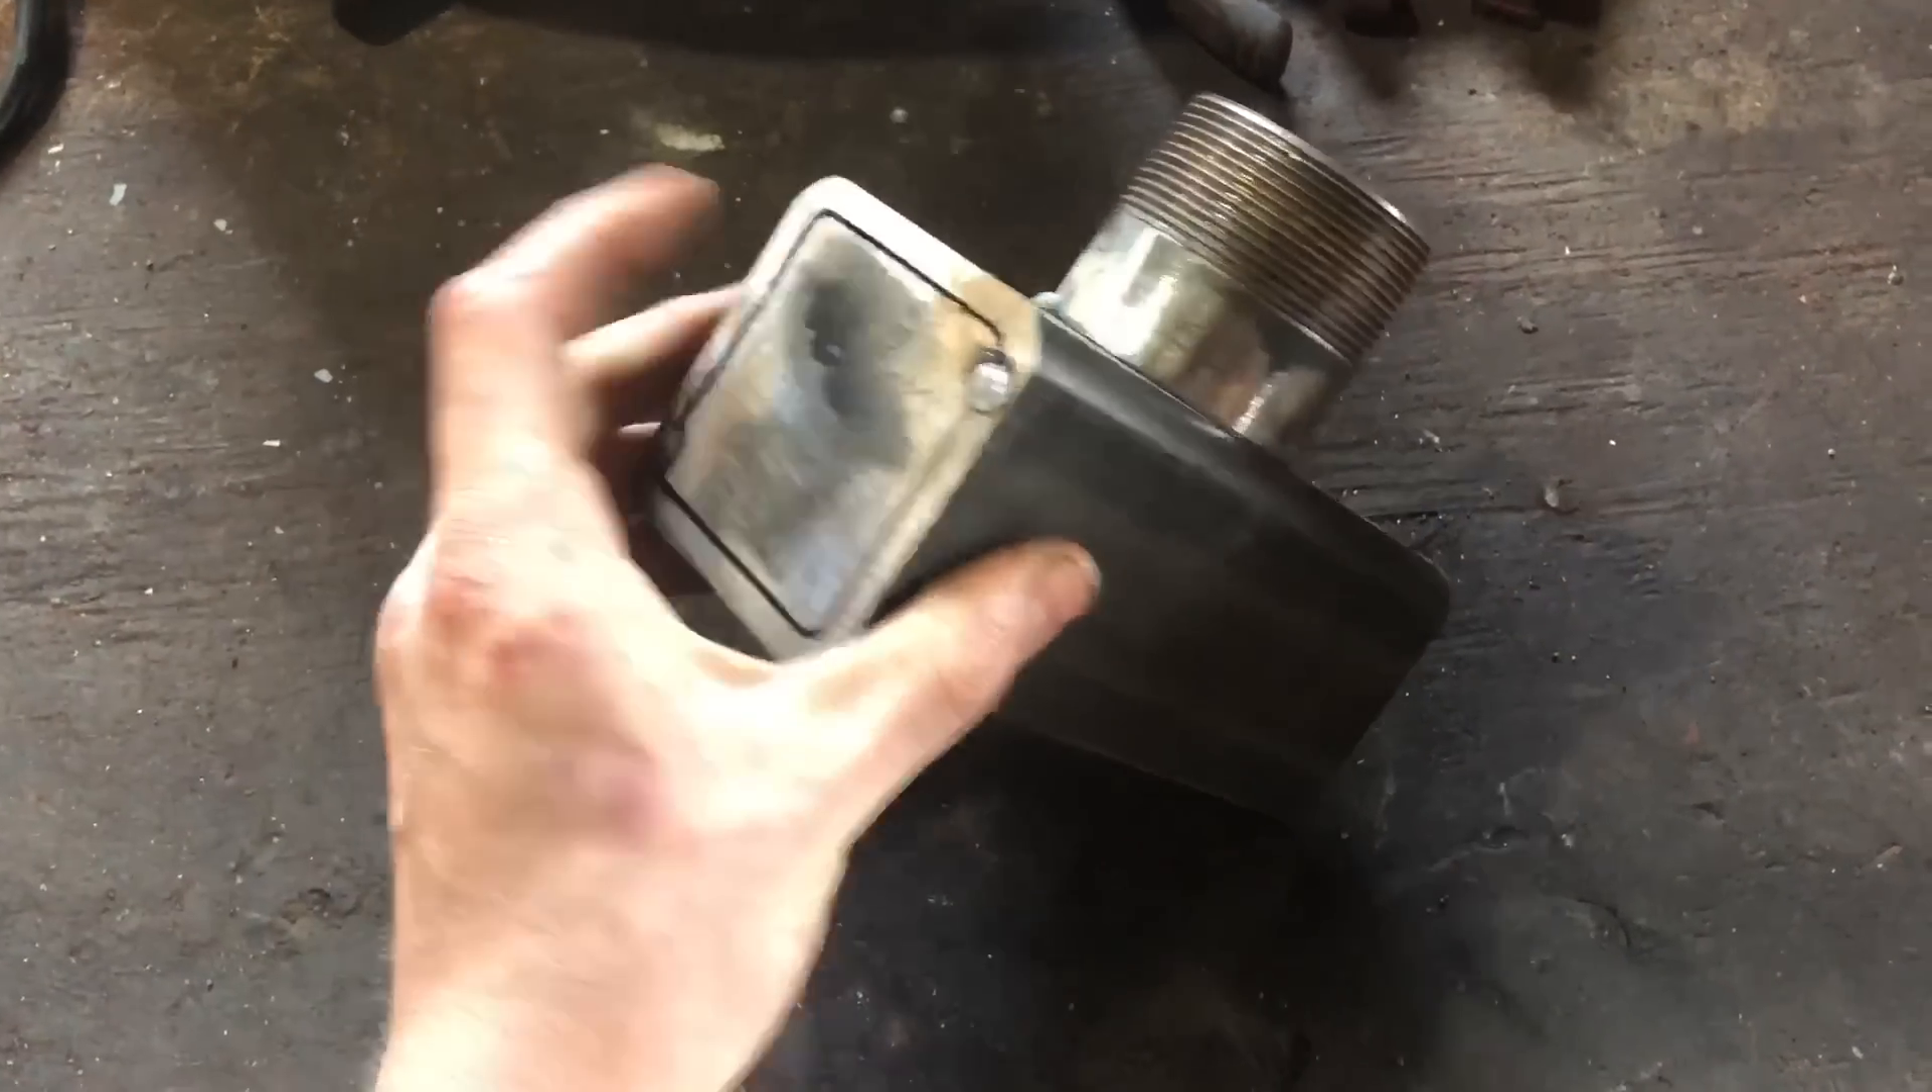So here's the burner assembly tacked together. You see we got our pipe put on up top.